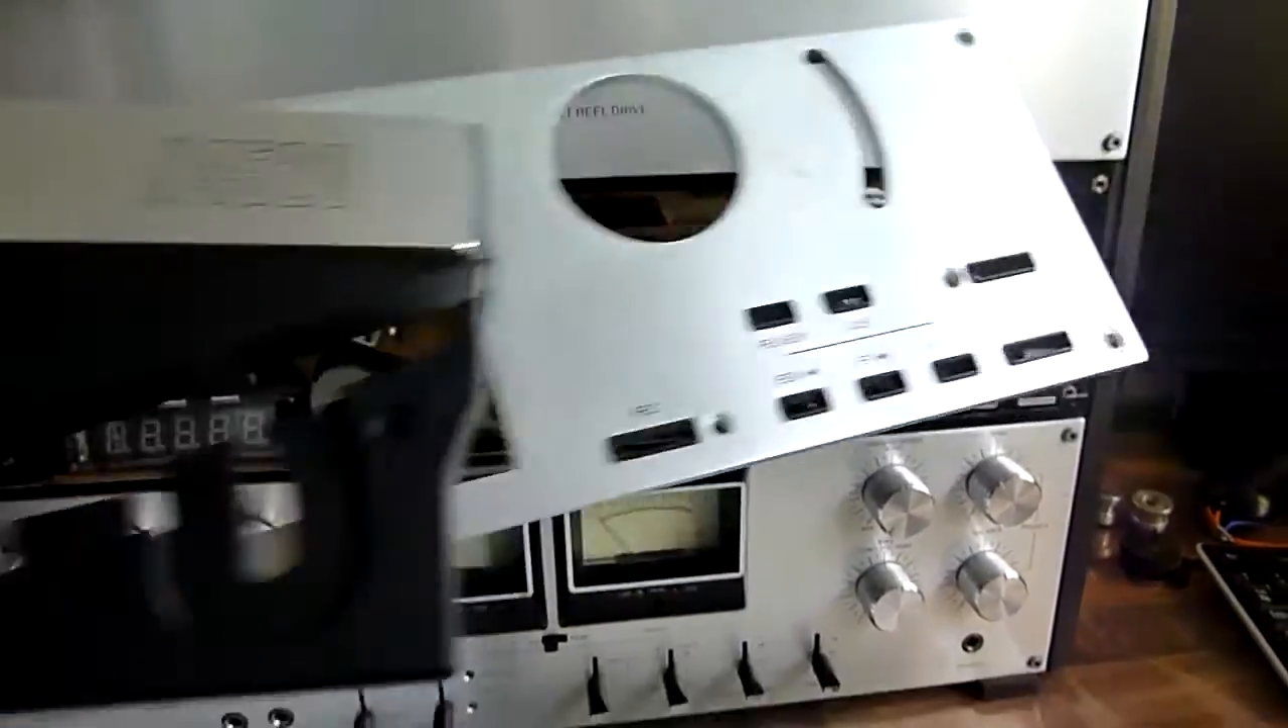As you can see I have already taken off the front cover.